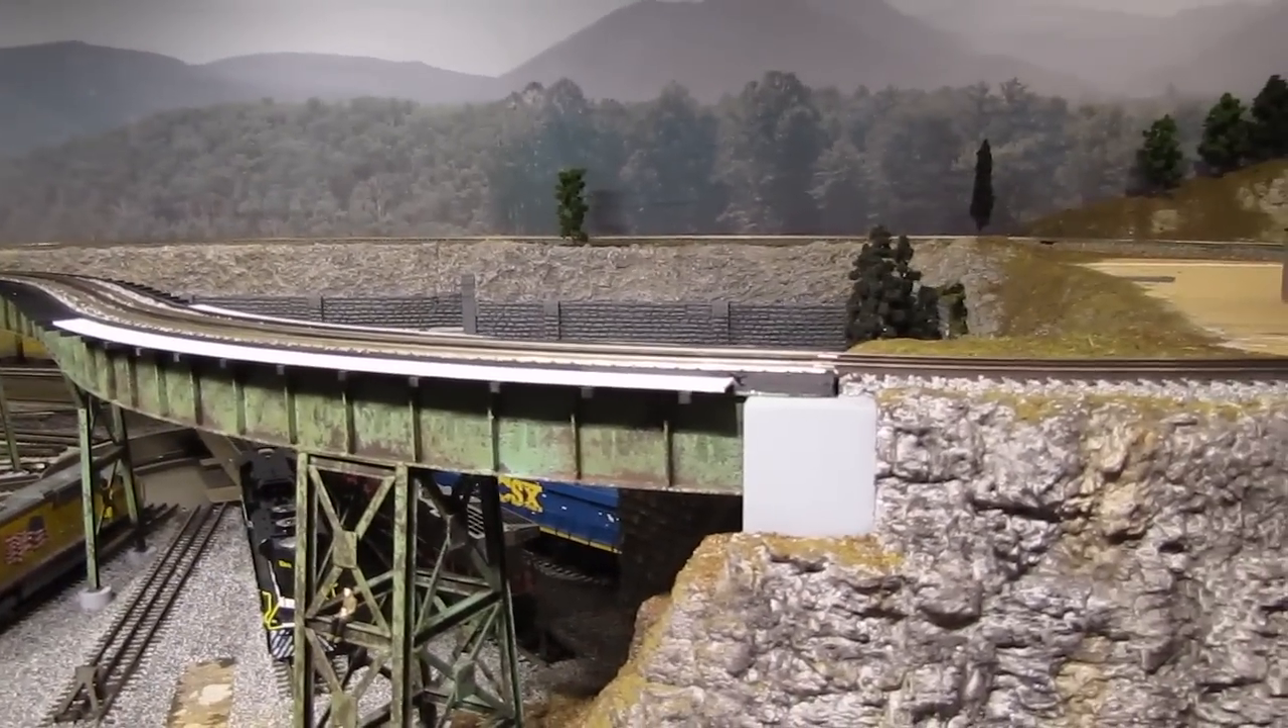But as you can see, the third and final section of the big steel bridge that comes across the main table is in place, and the bridge is functionally complete.